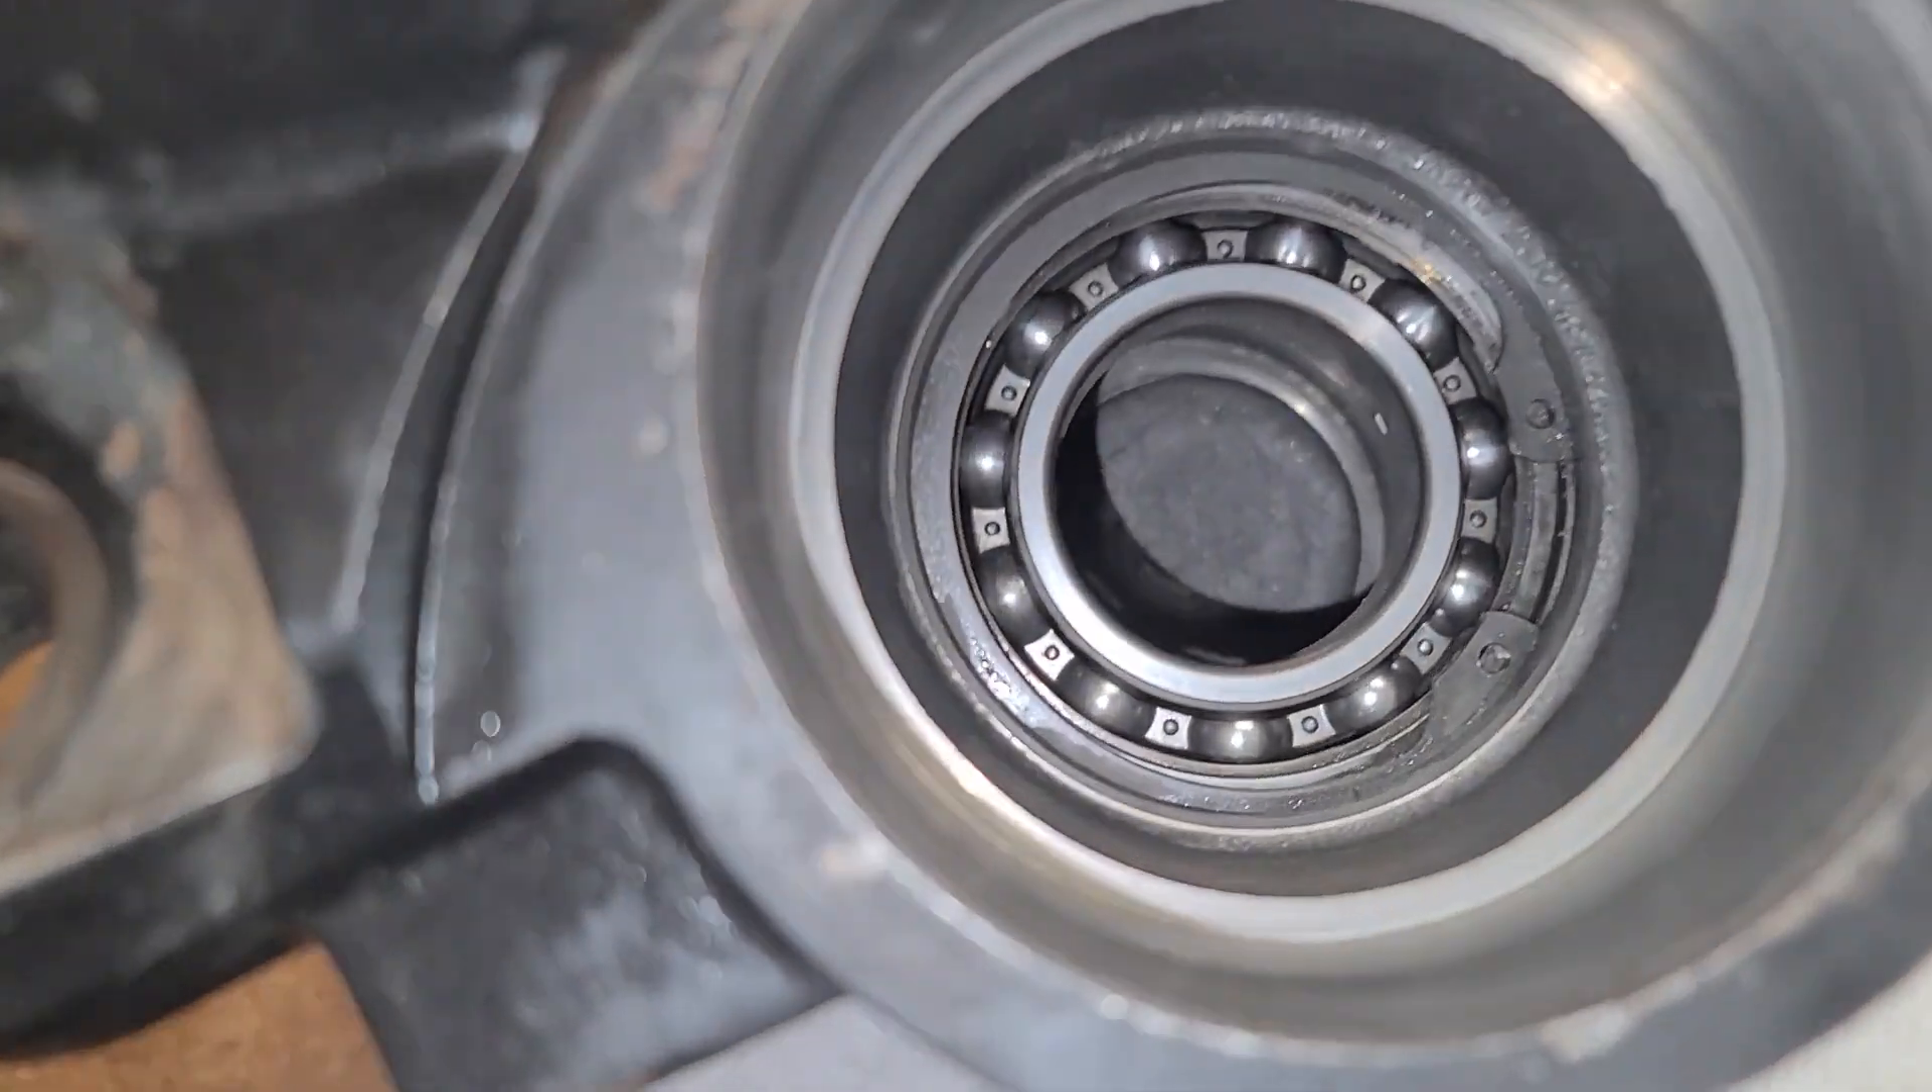I've taken everything out except for this one bearing.